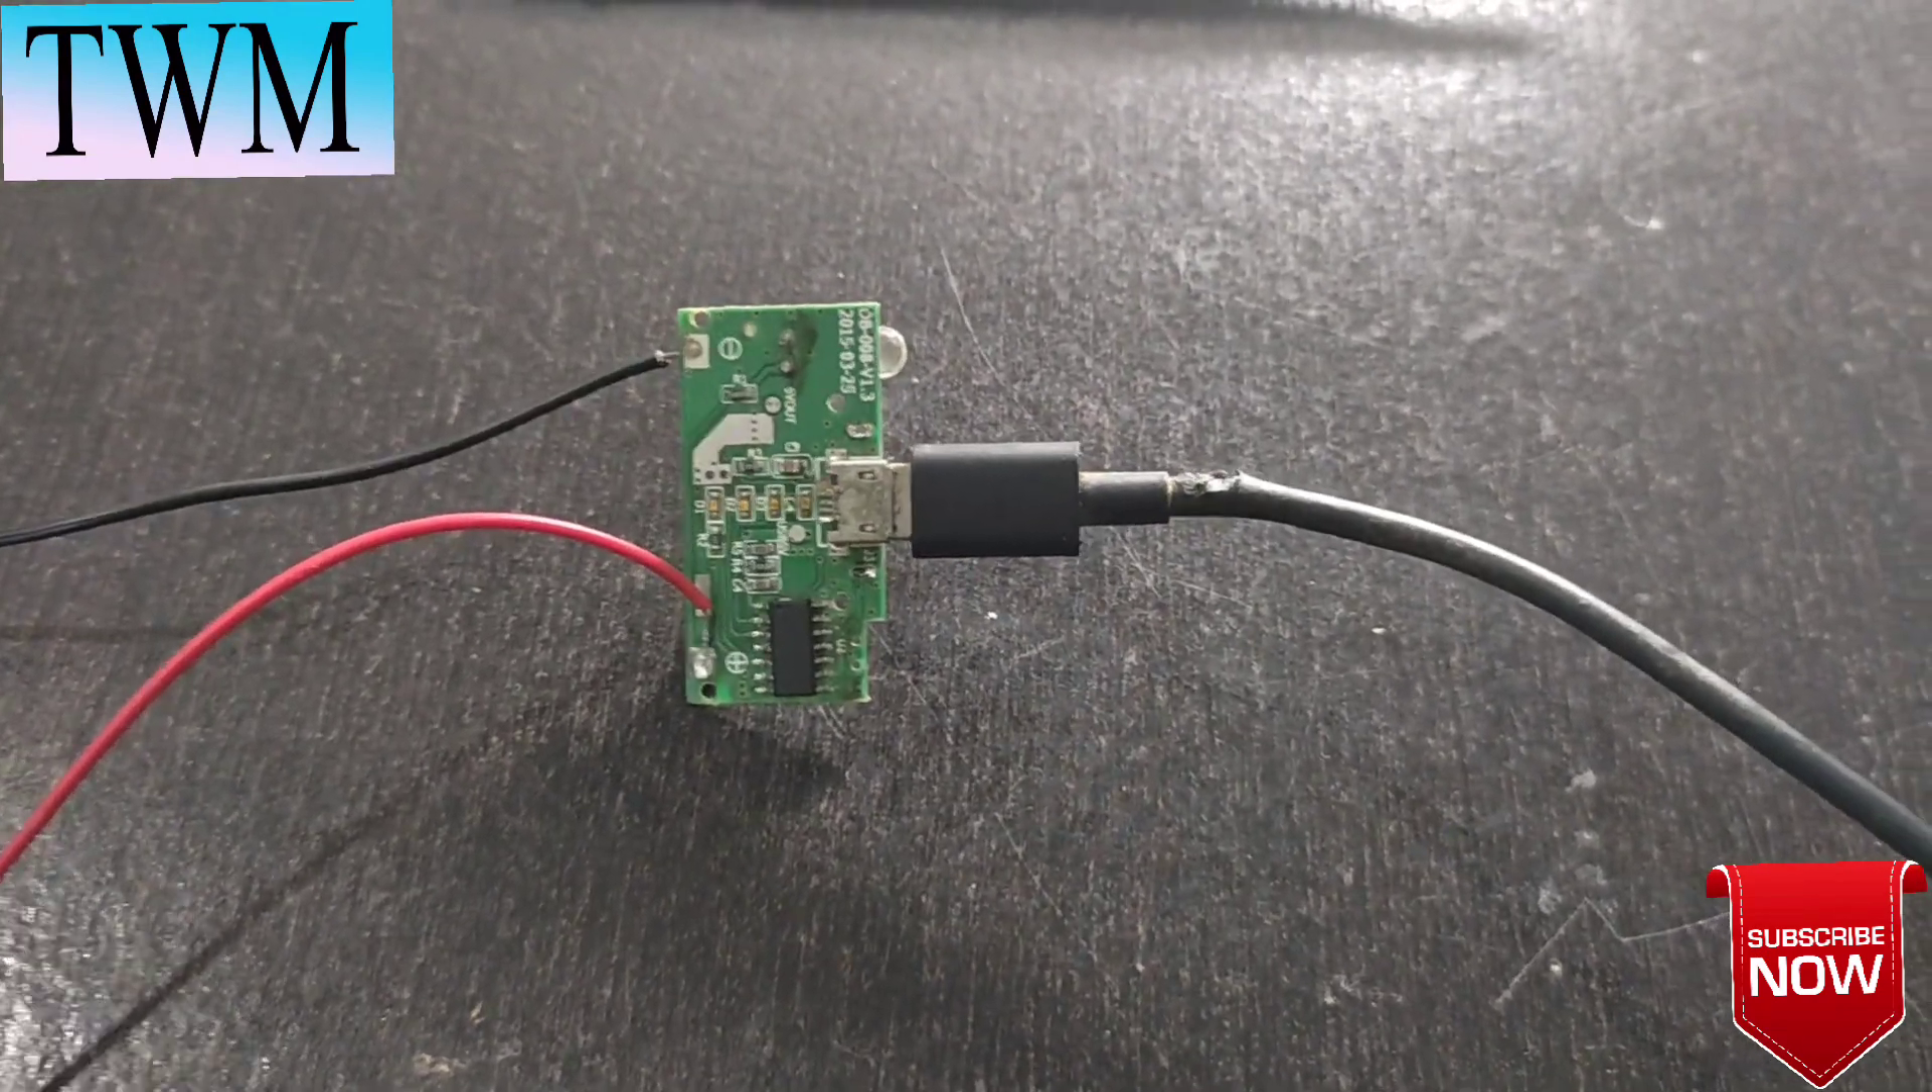यह मैंने चार्ज जेक लगा लिया हैं।